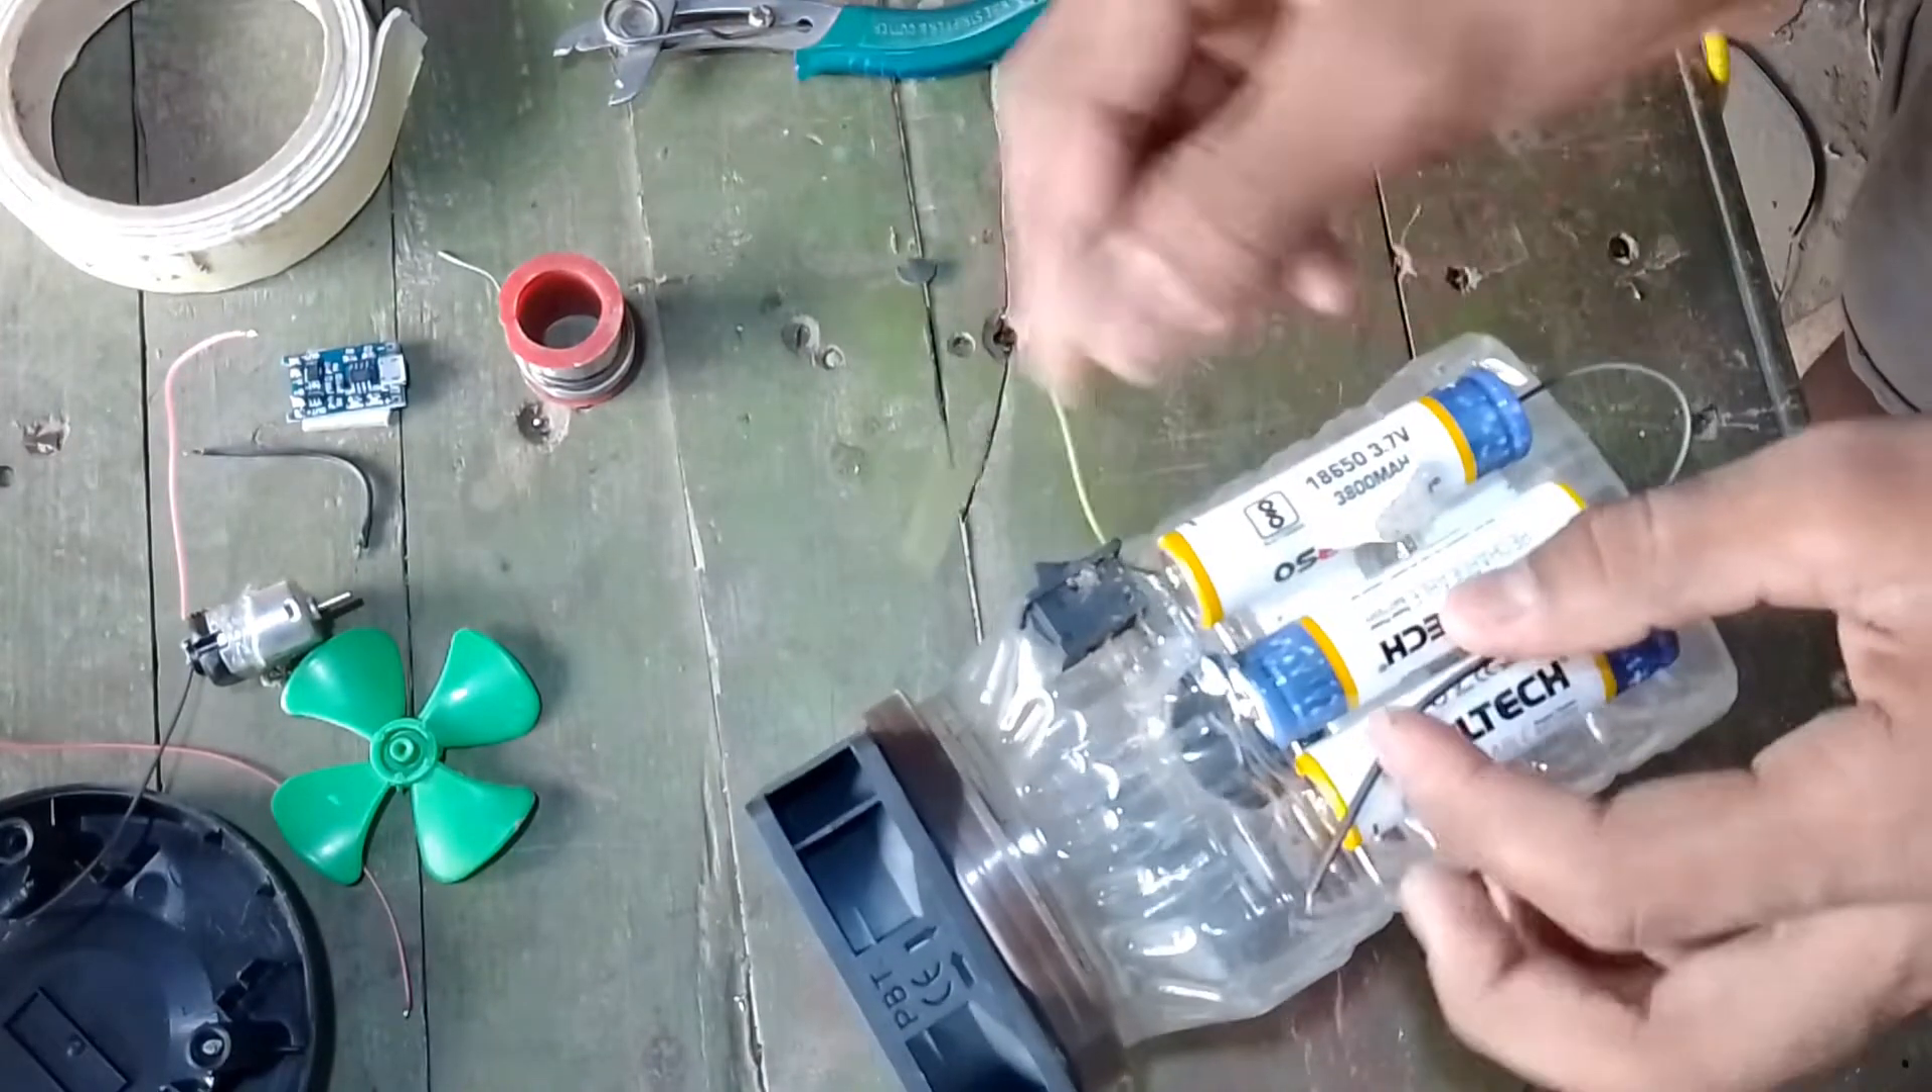देखिए हमें तीन बैटरी यहां पर सेटिंग कर दिया है।